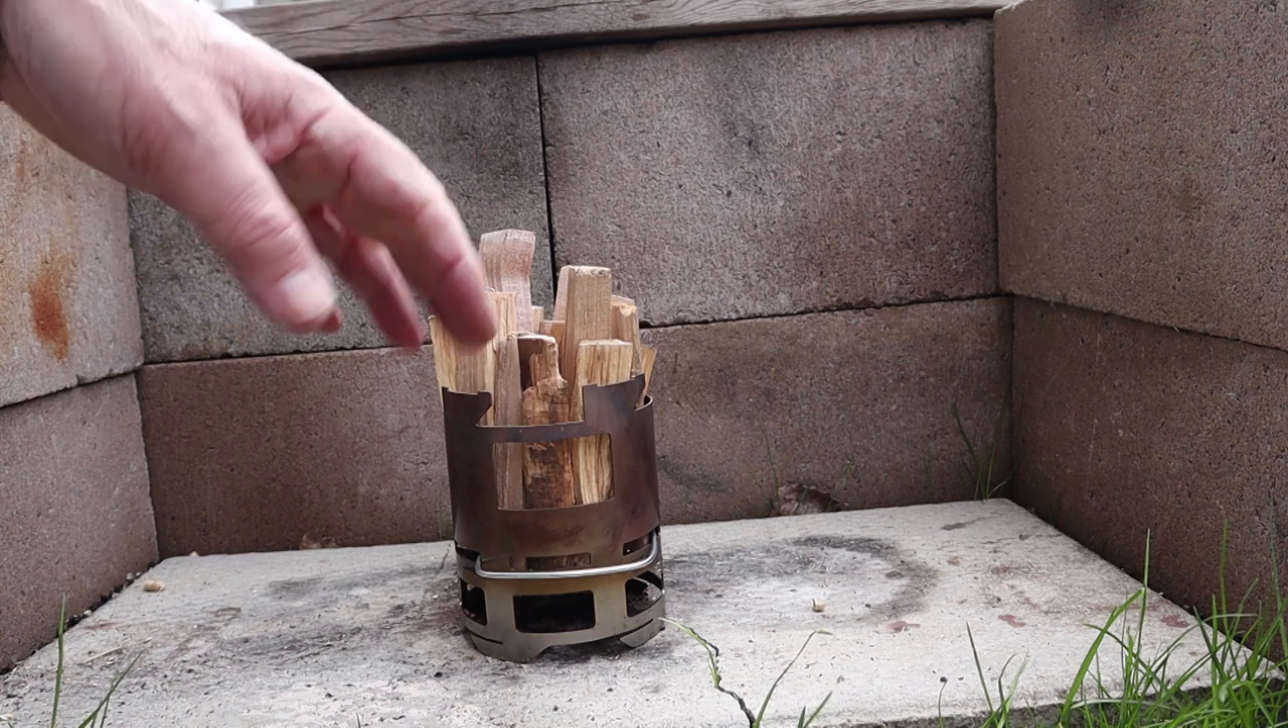Okay, so I have preloaded the XL with some wood and what you can see is that they're all, every one of them are above the top of the stove. So, the speed ring just won't go on.